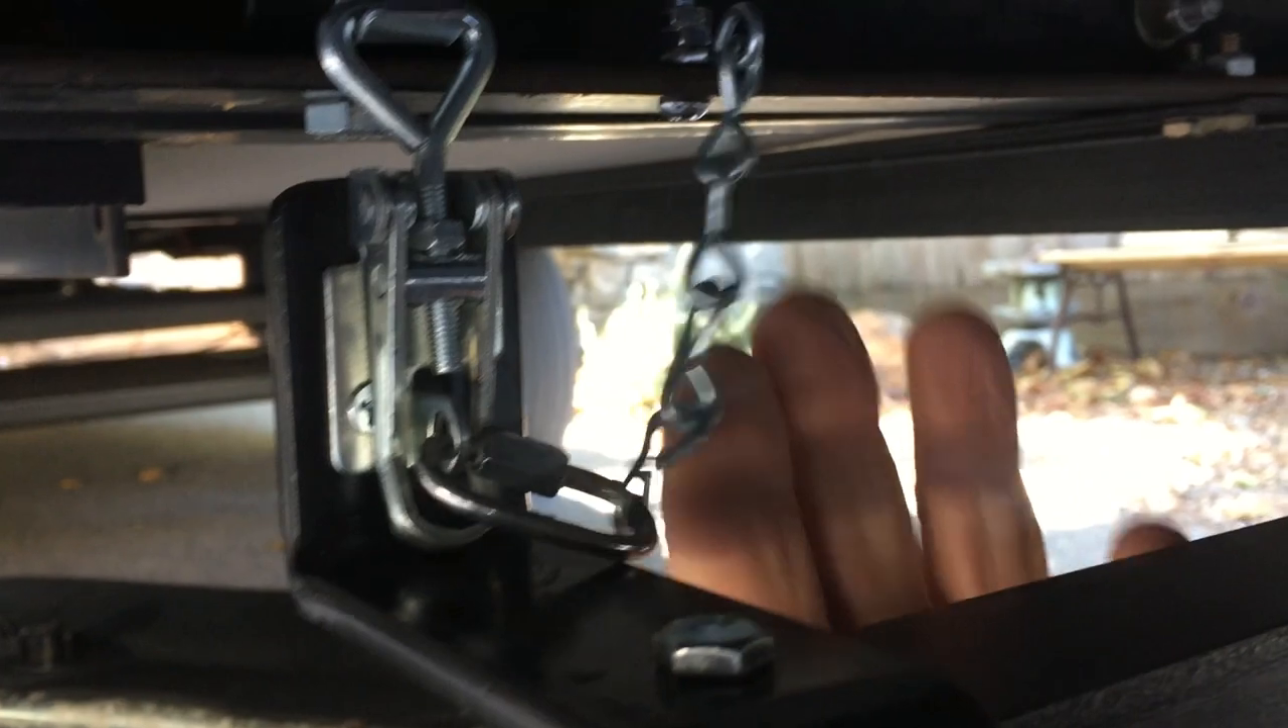So I got a chain on here.